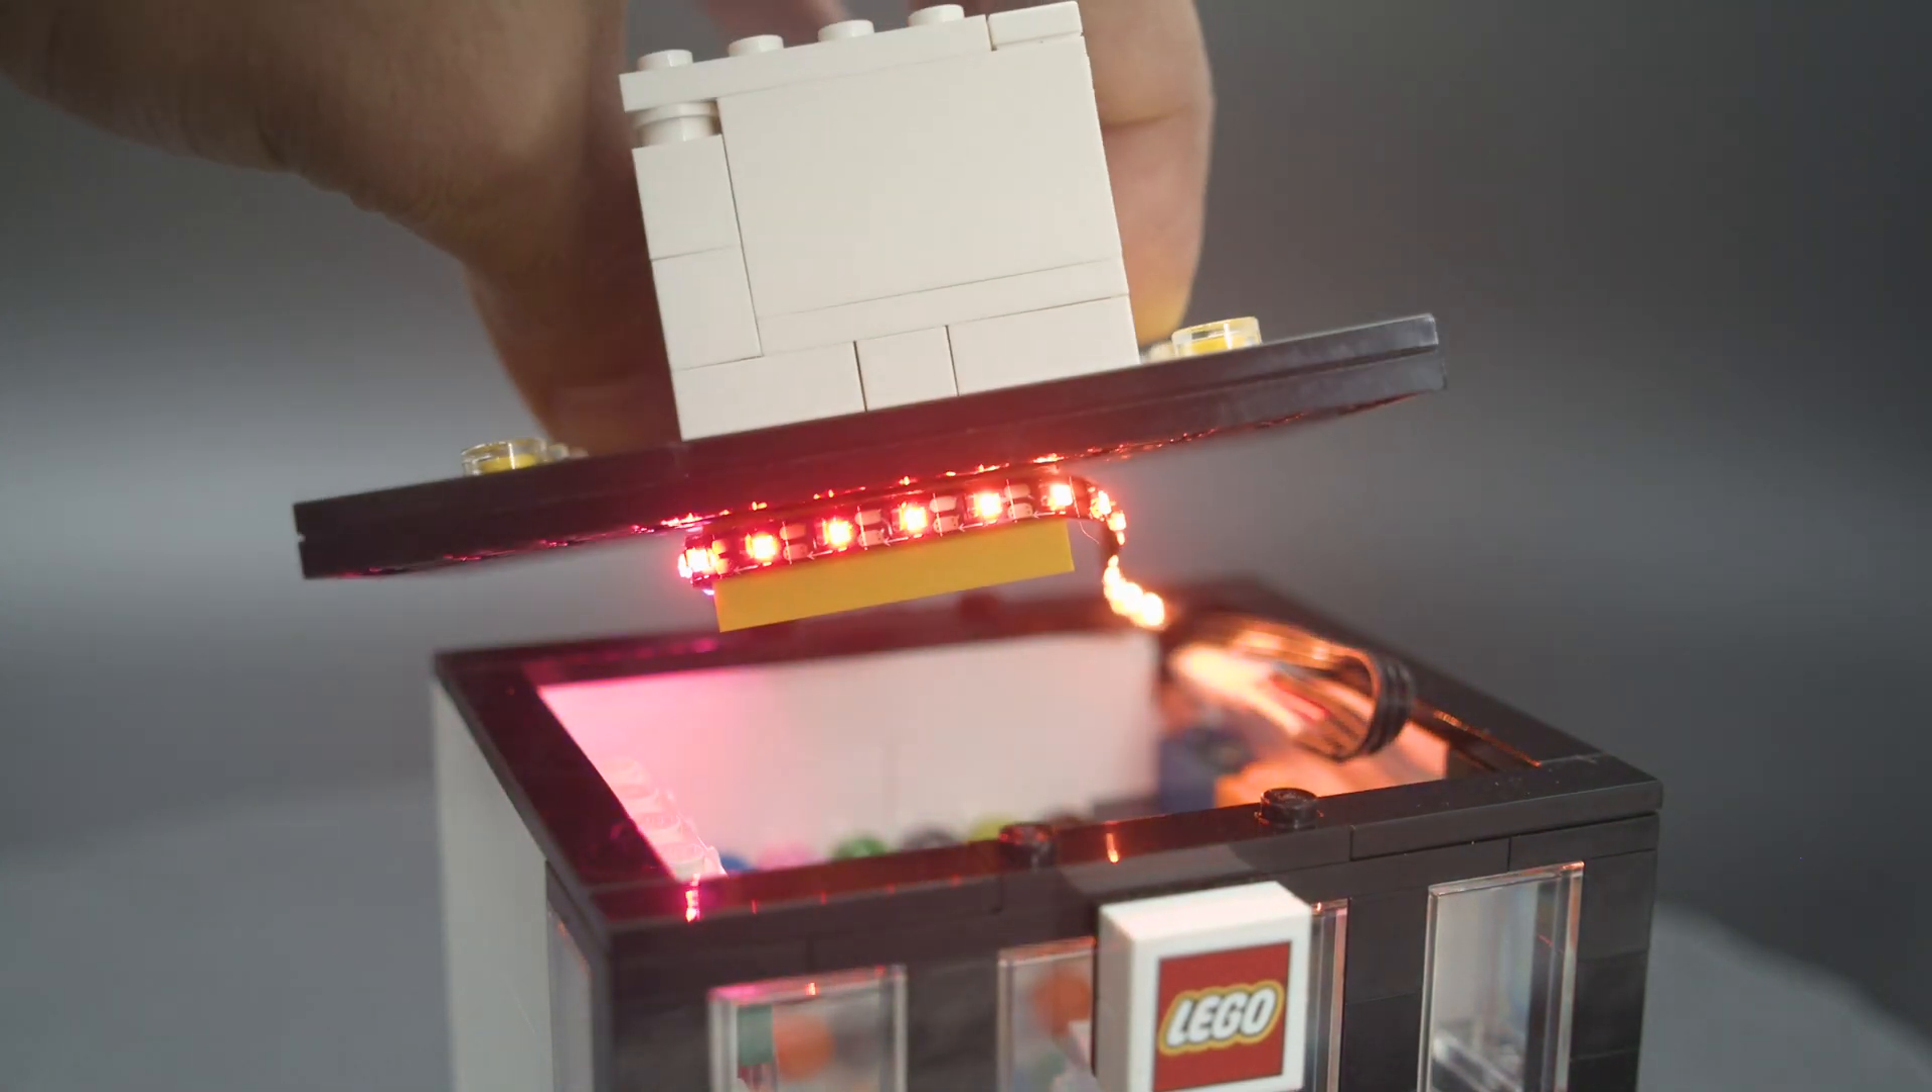We added a strip of ultra skinny NeoPixels to the ceiling underneath the roof.